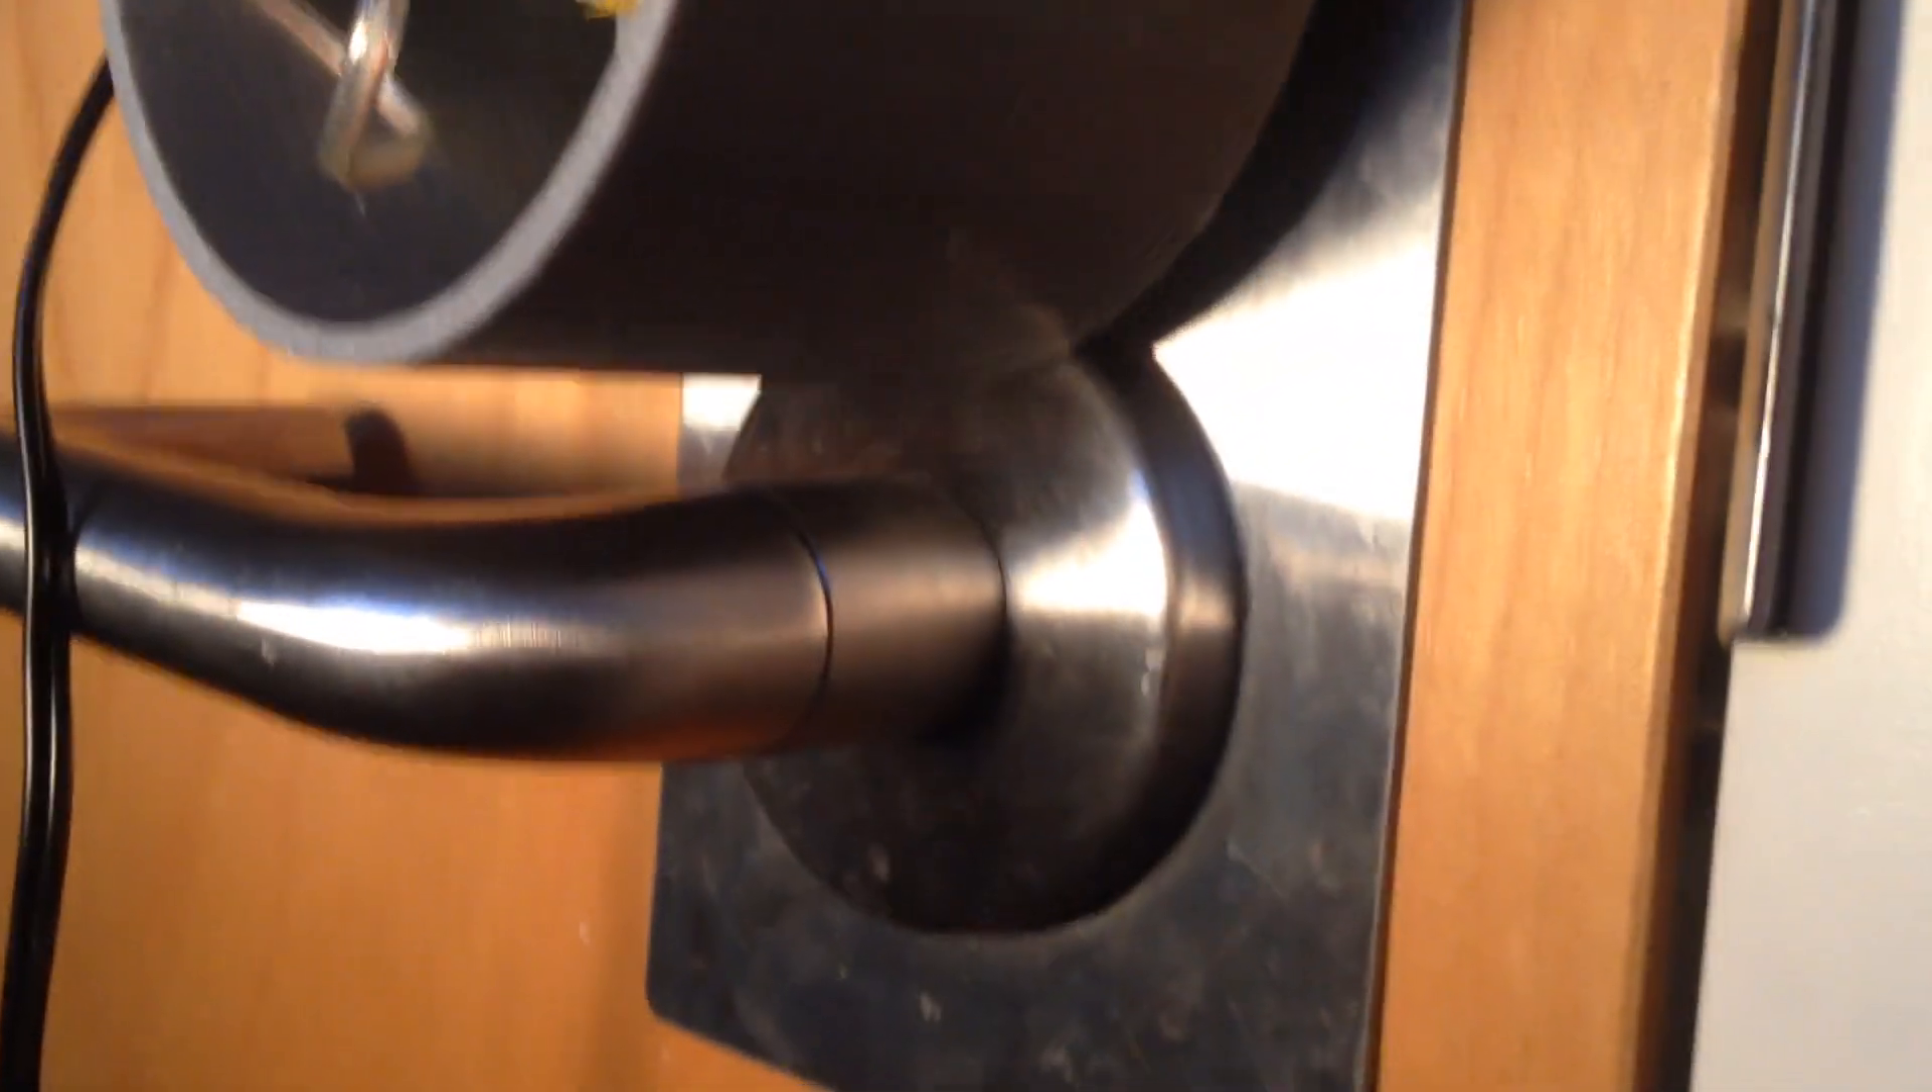It hits the top of my lock.